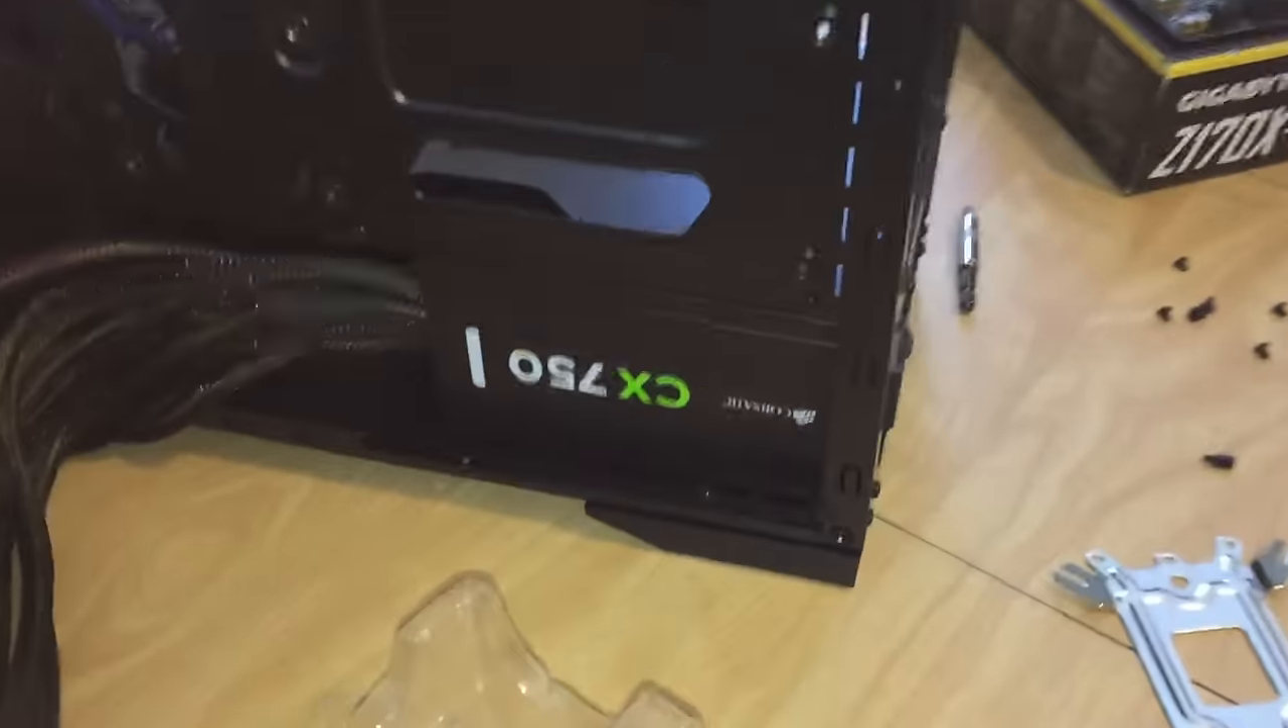So guys we just installed the power supply looking fresh over here.